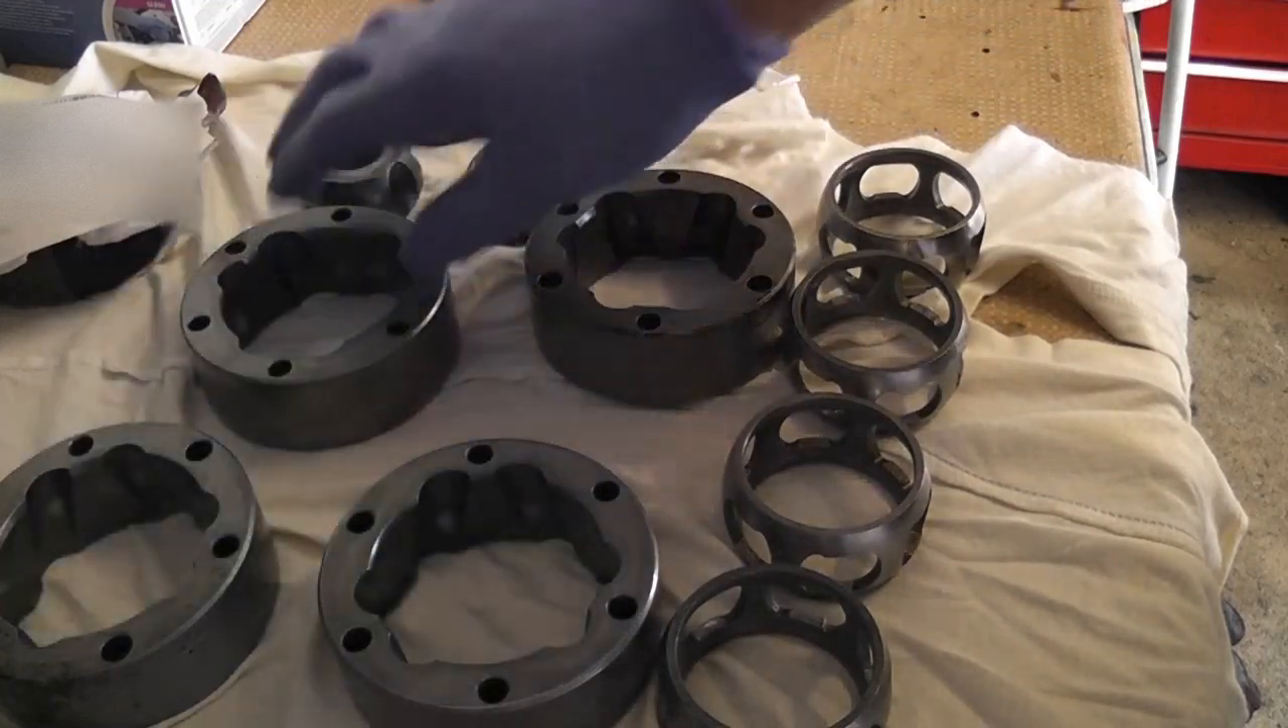Ok so here is the makings of the CV joints basically they're already disassembled as you can see.